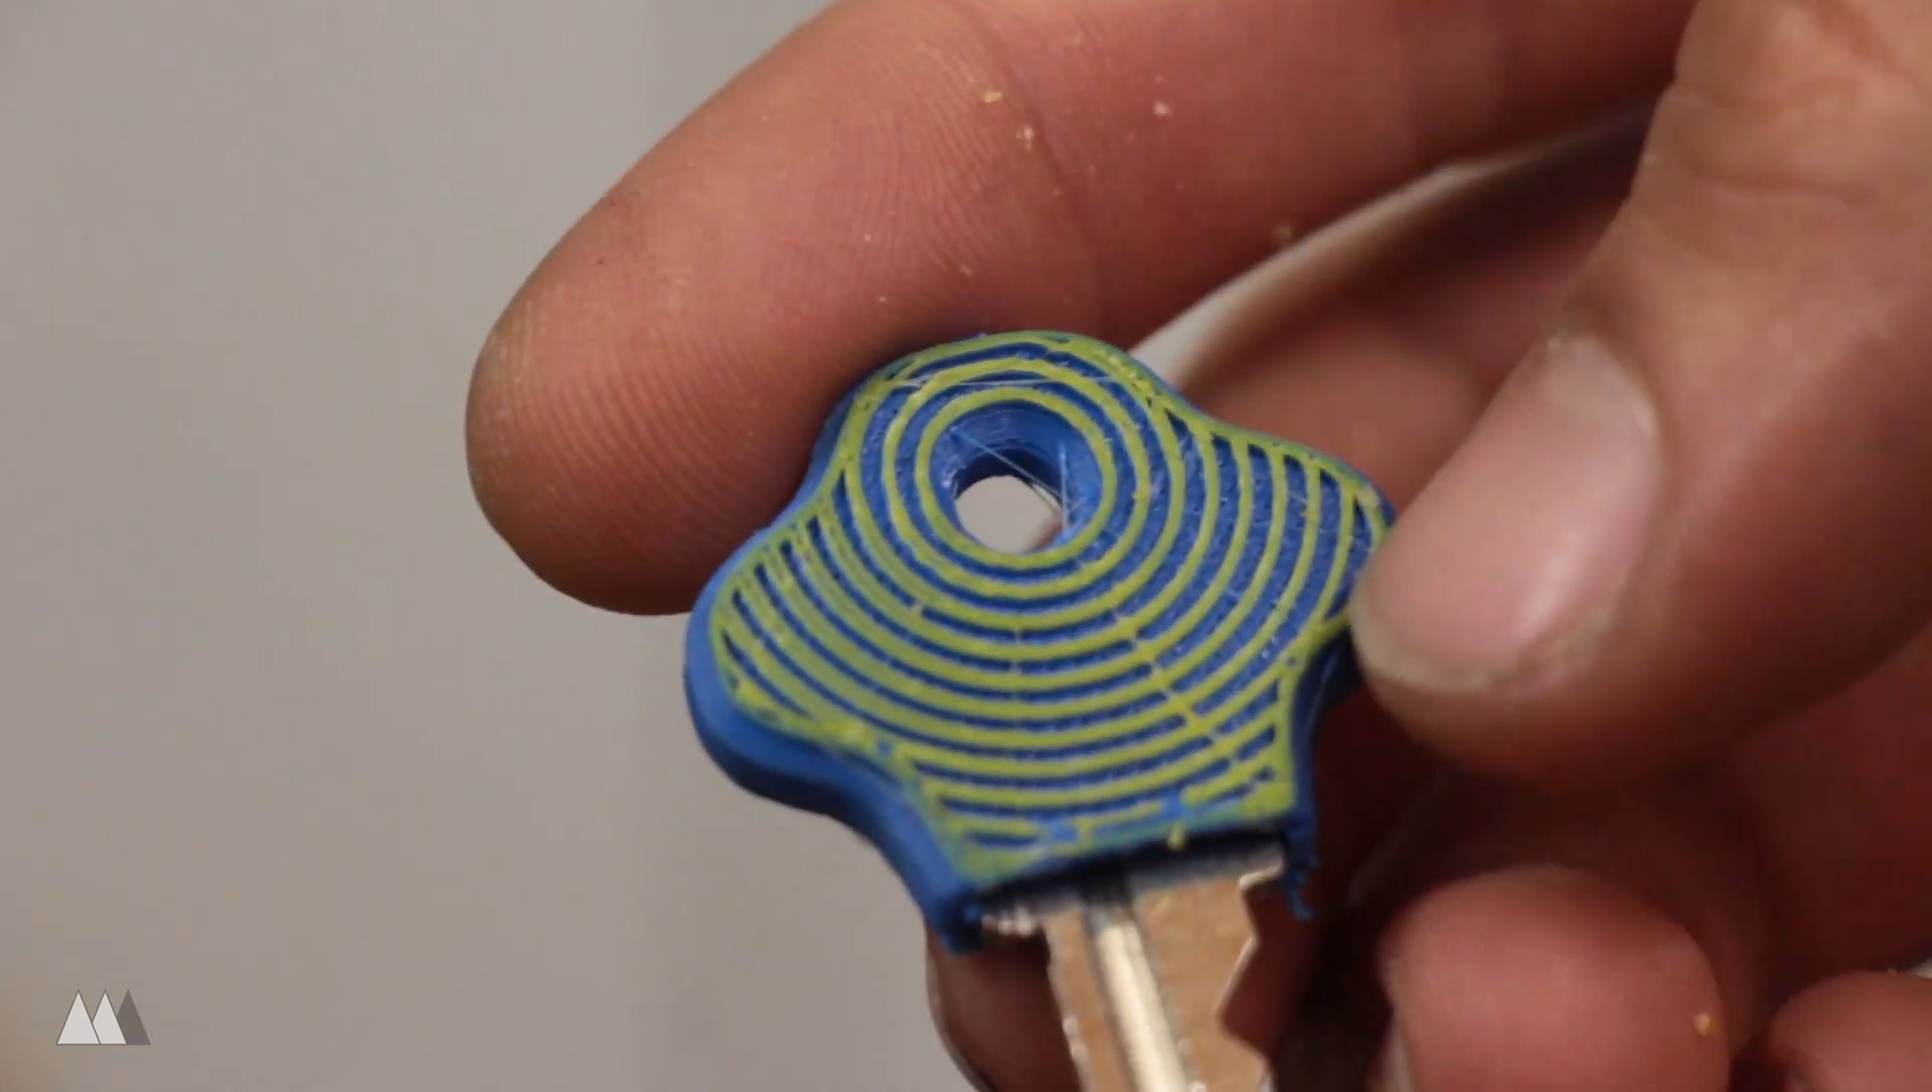So as you can see I successfully embedded my key into this print.